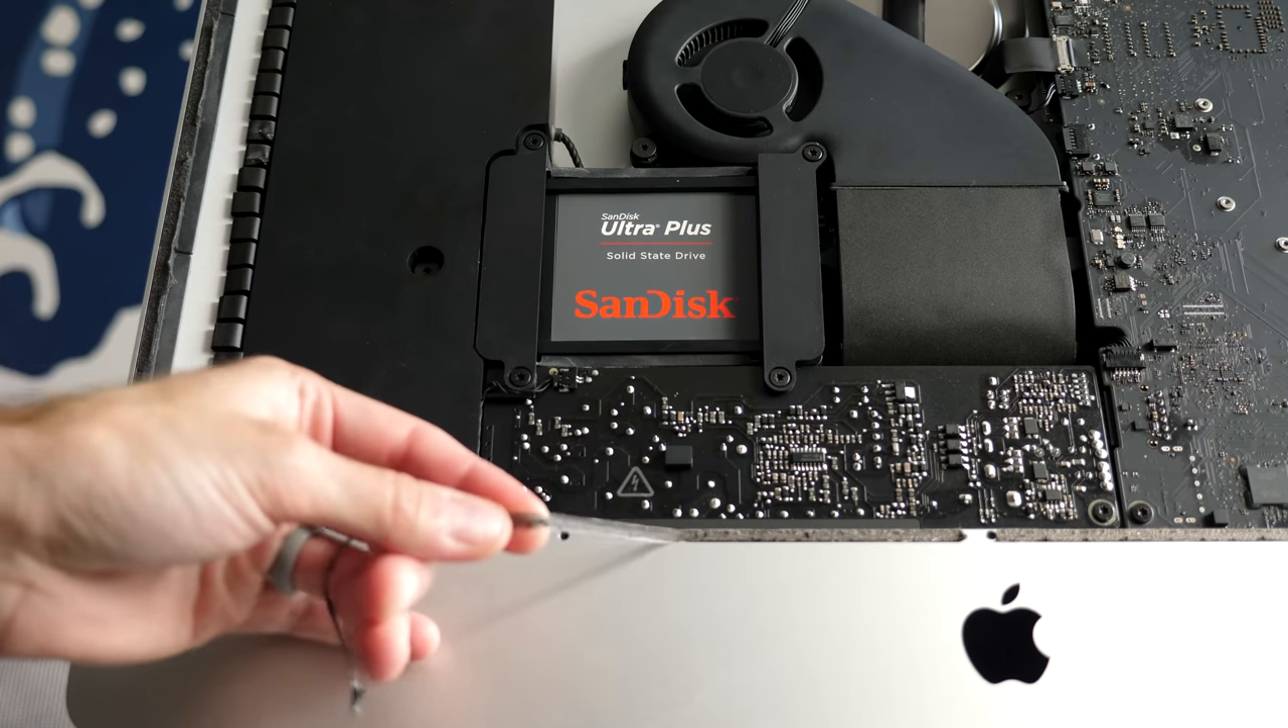The new drive is installed, but I can't just put the screen back on yet. I still have to deal with removing what's left of all this old adhesive.